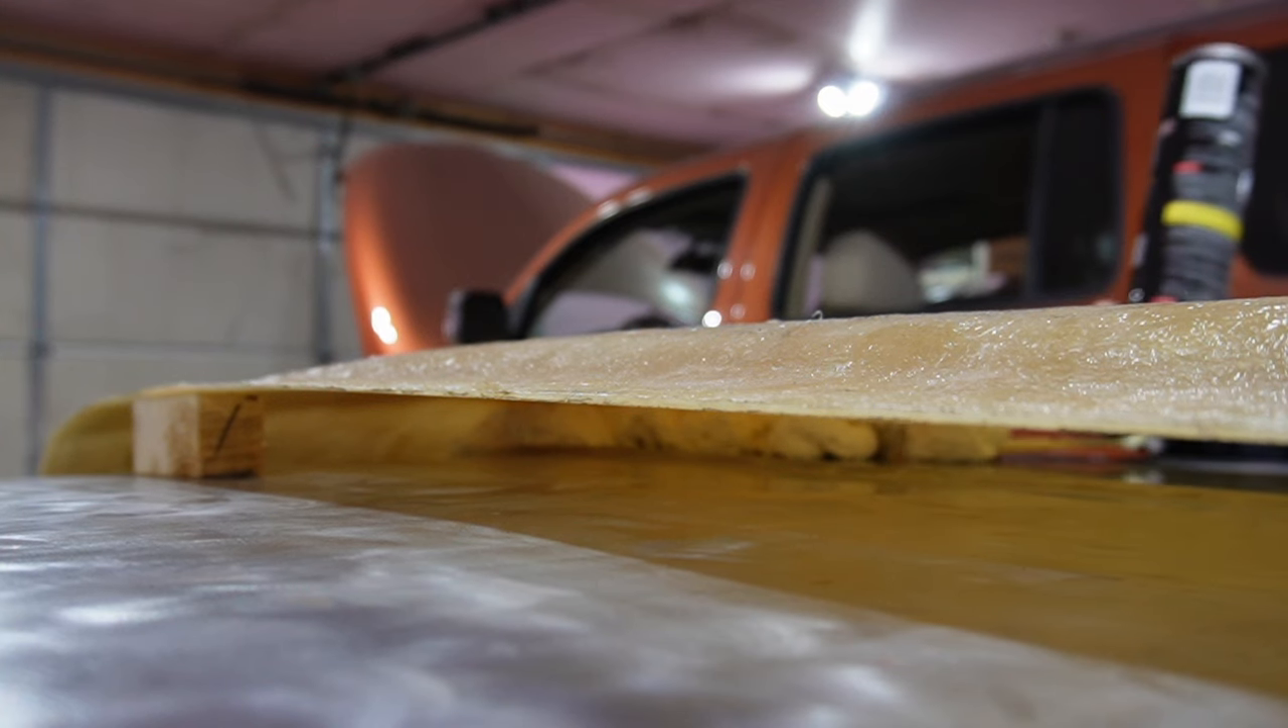Um, a good chunk of it isn't really touching the roof.